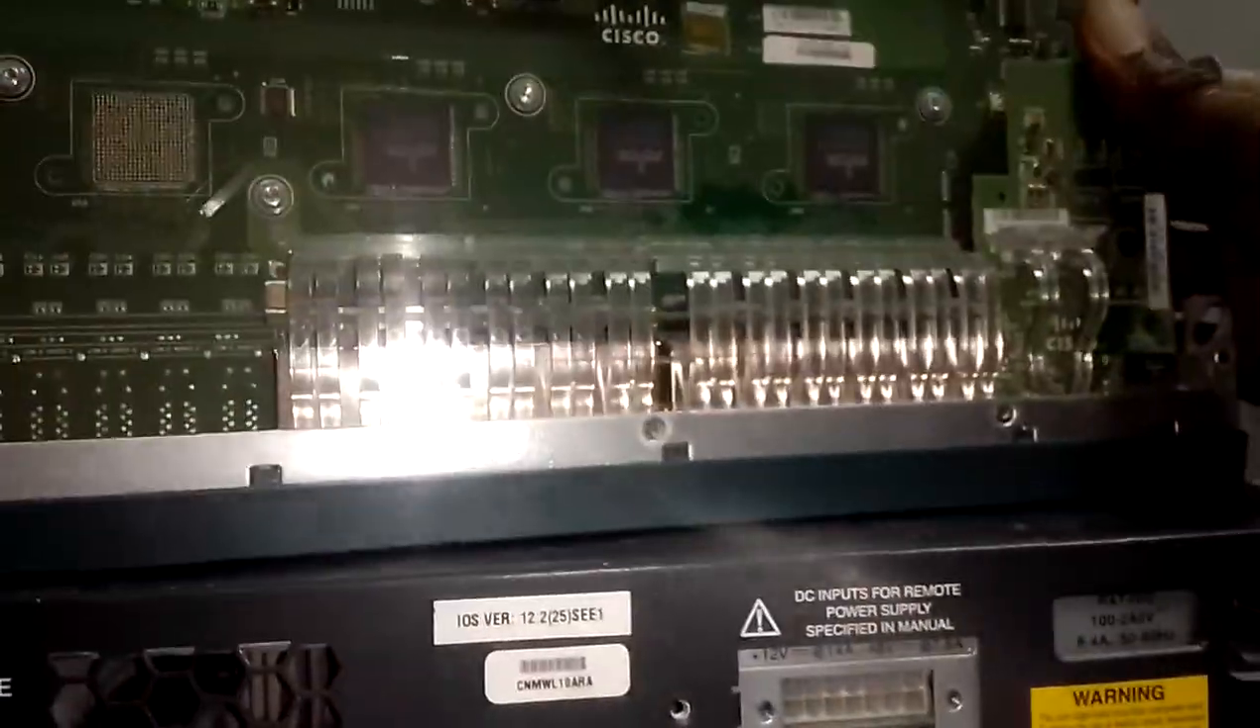You can see i've removed the cover.